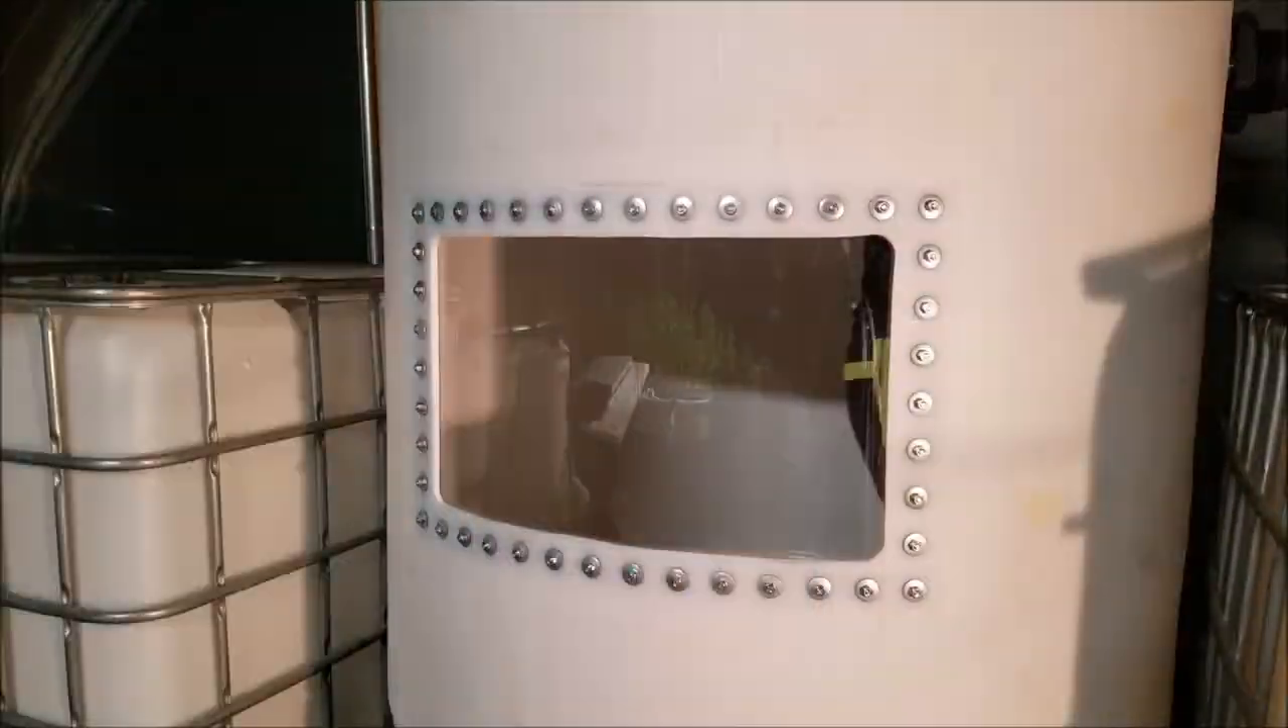So just finished putting the window on.